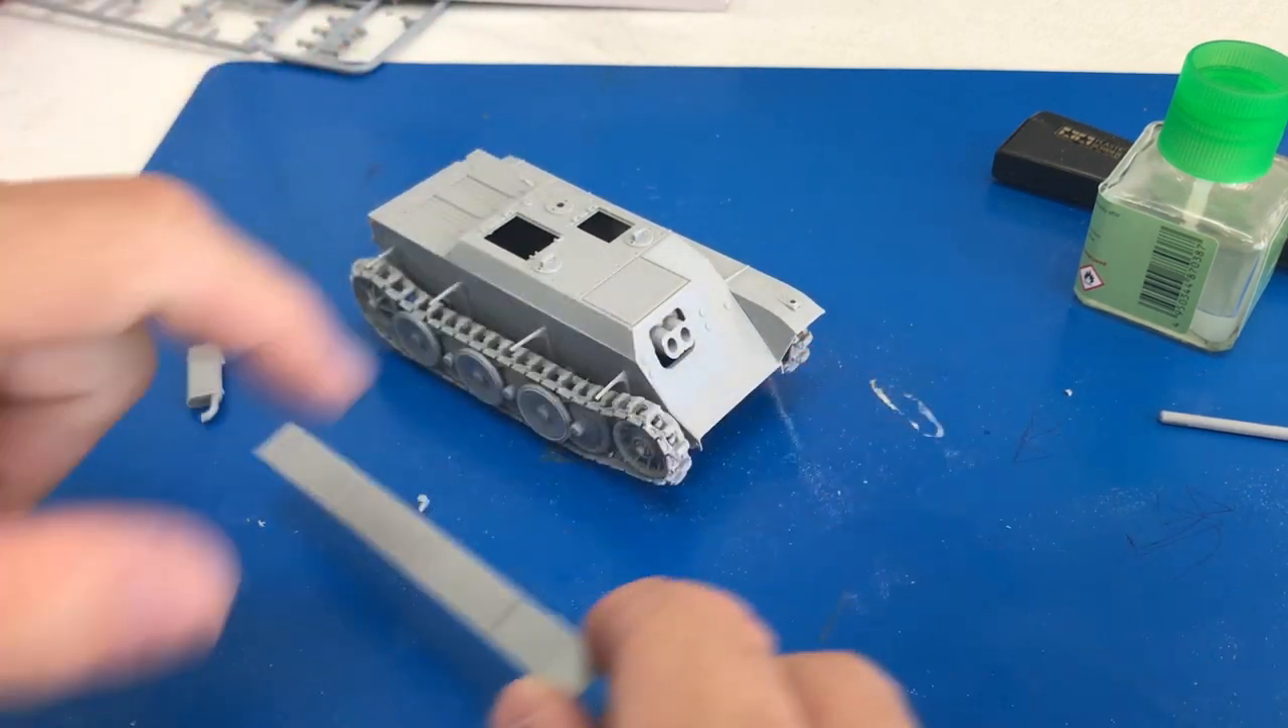And then we've glued the top down, the top of the hull down to the lower hull.